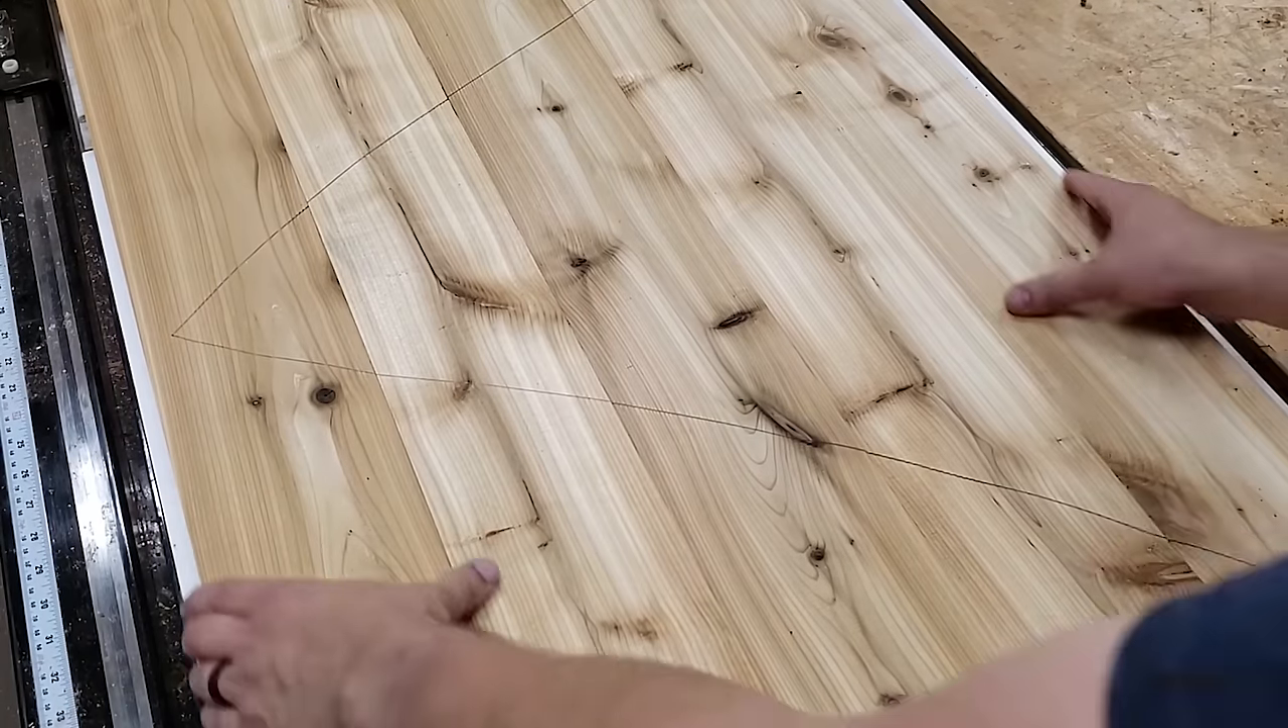Now as I unfold everything, you can see that I have perfect seamless joints to glue up.